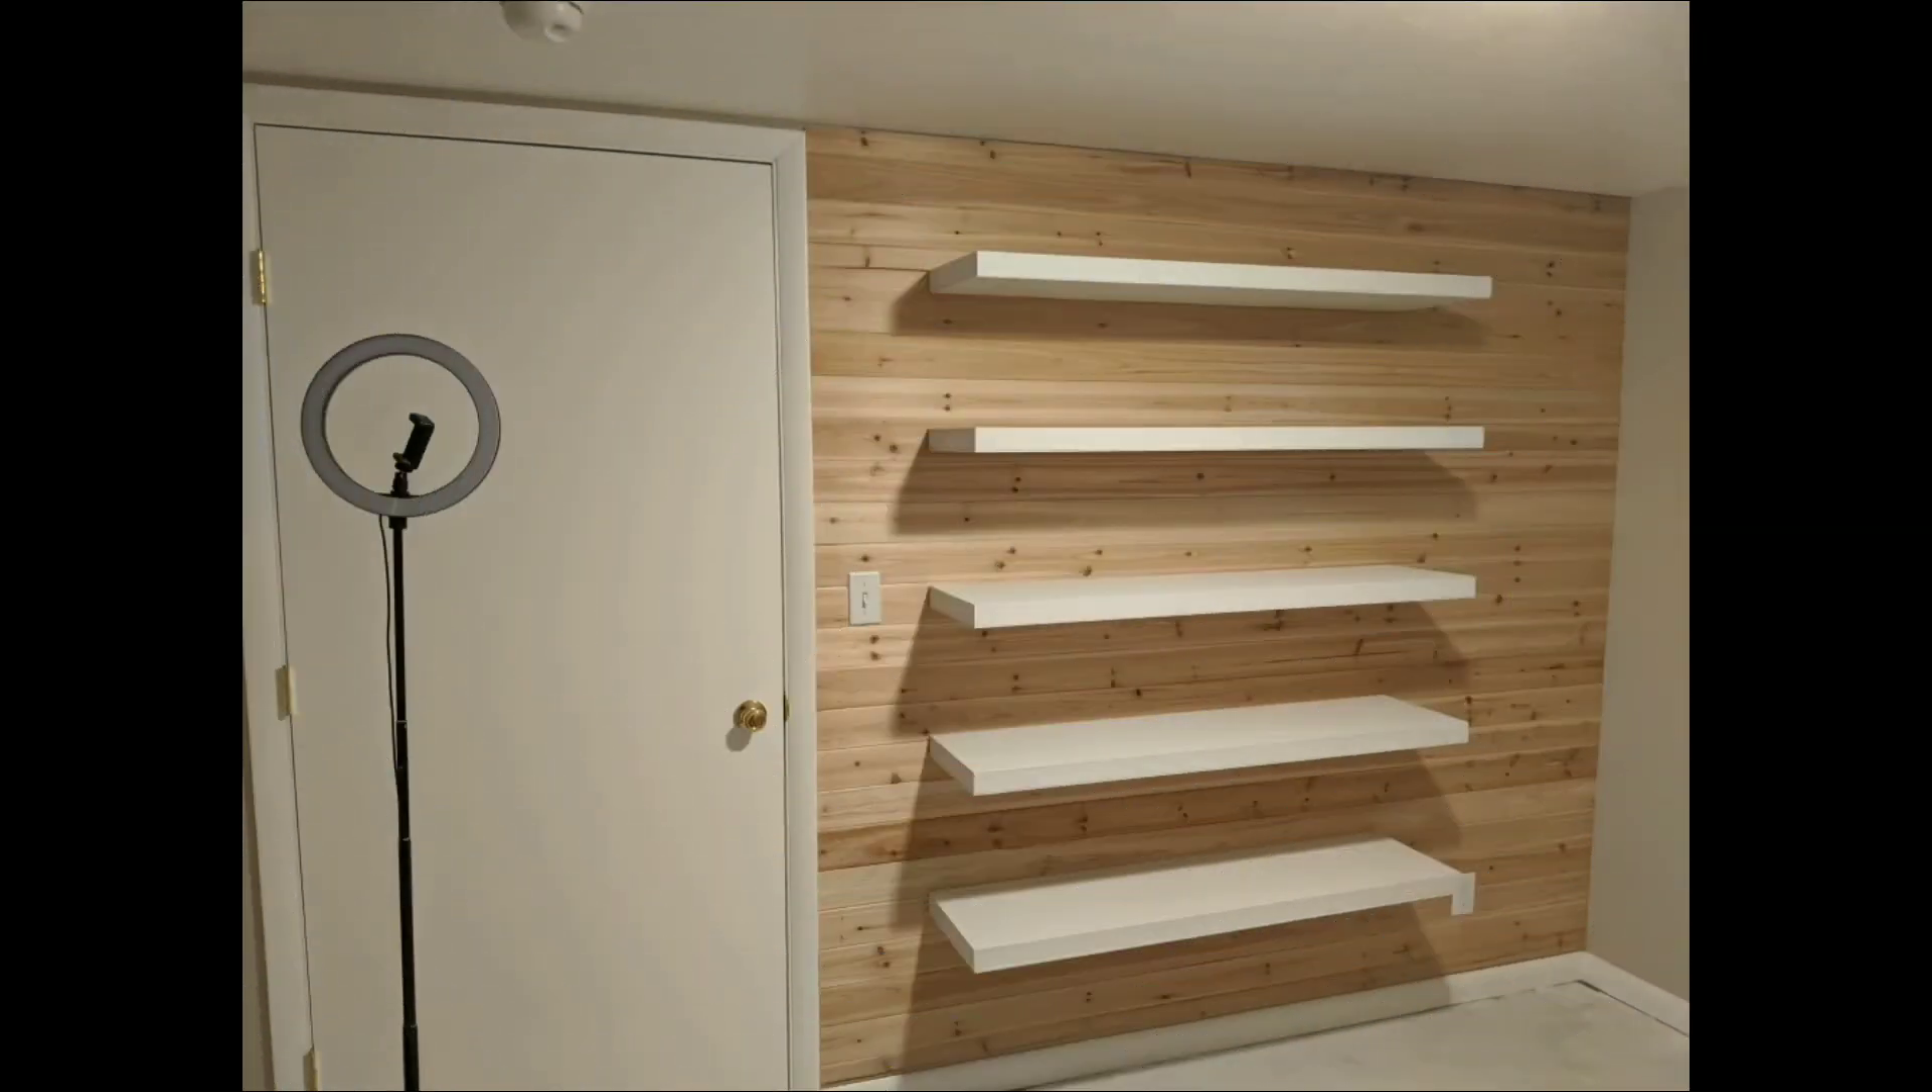And there you have it you guys some very simple floating shelves.